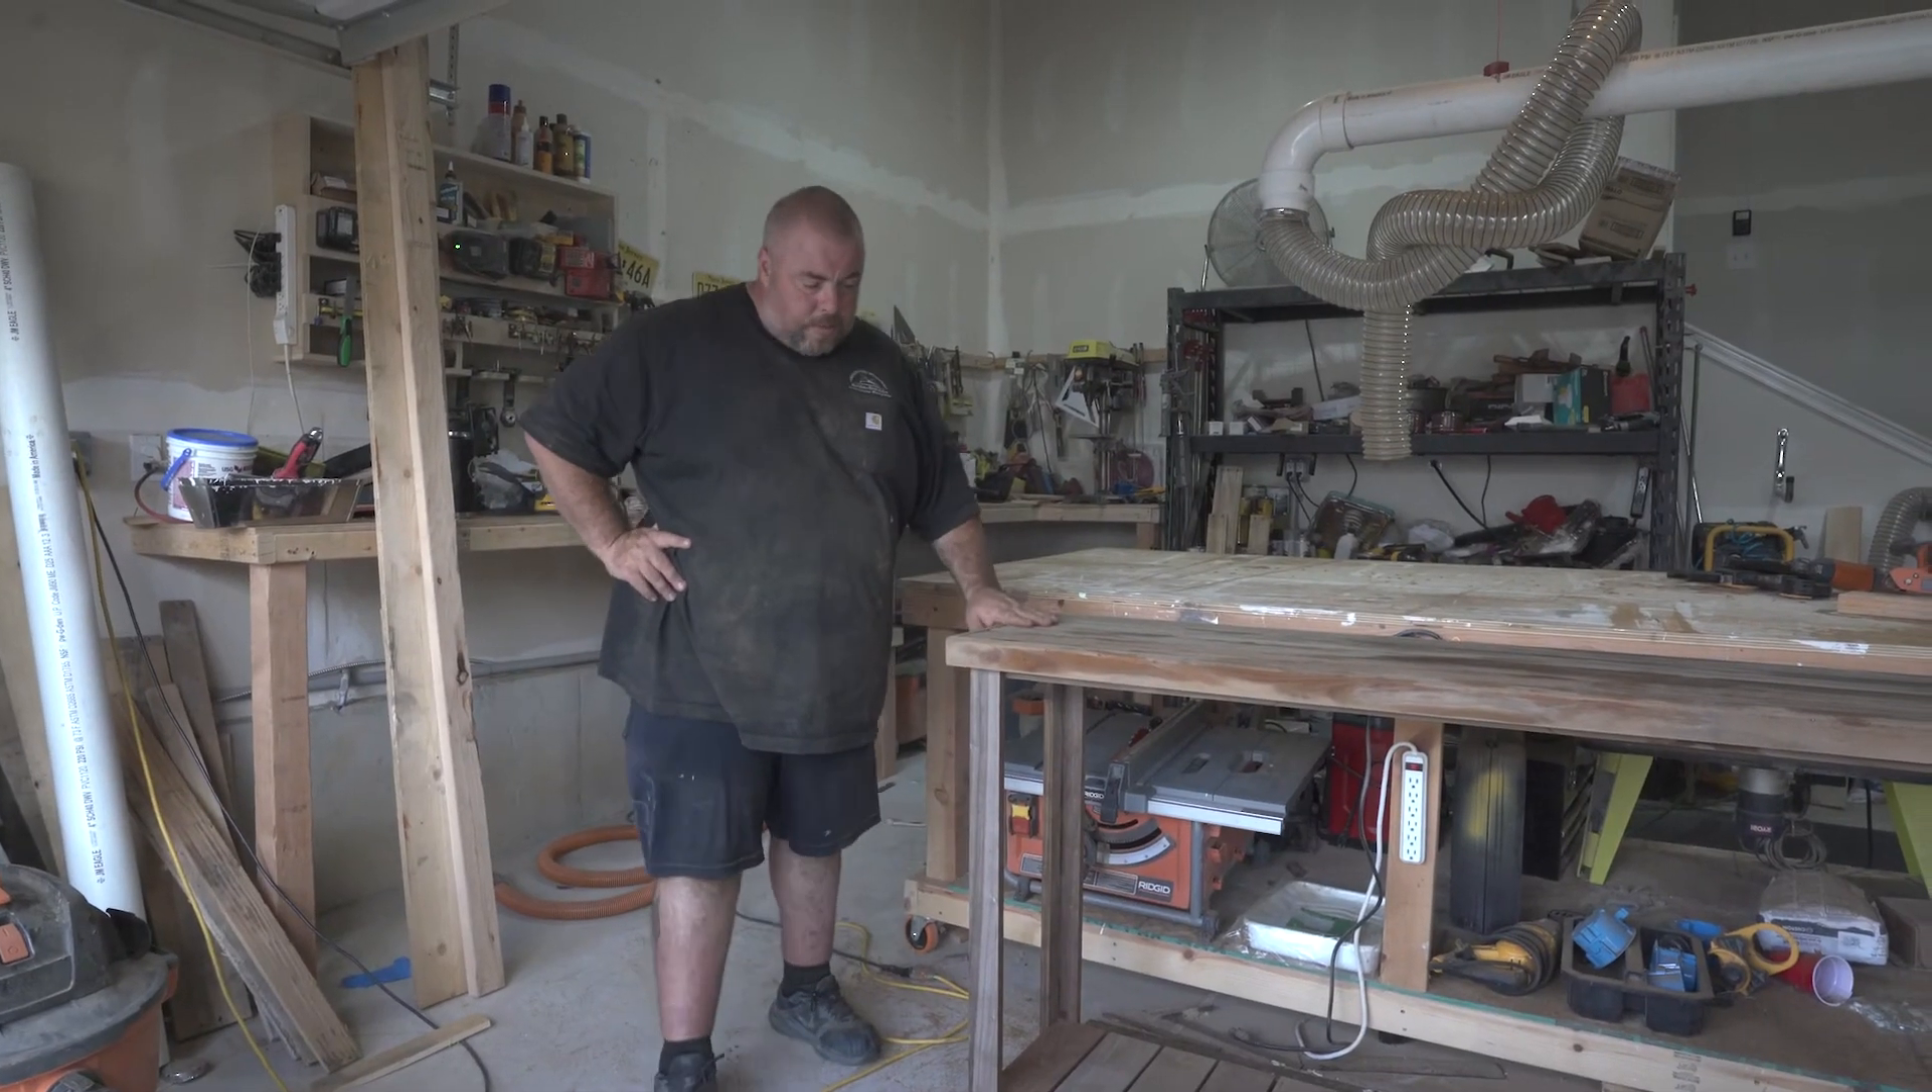We've got the top set, and we're just about wrapped up on this piece.